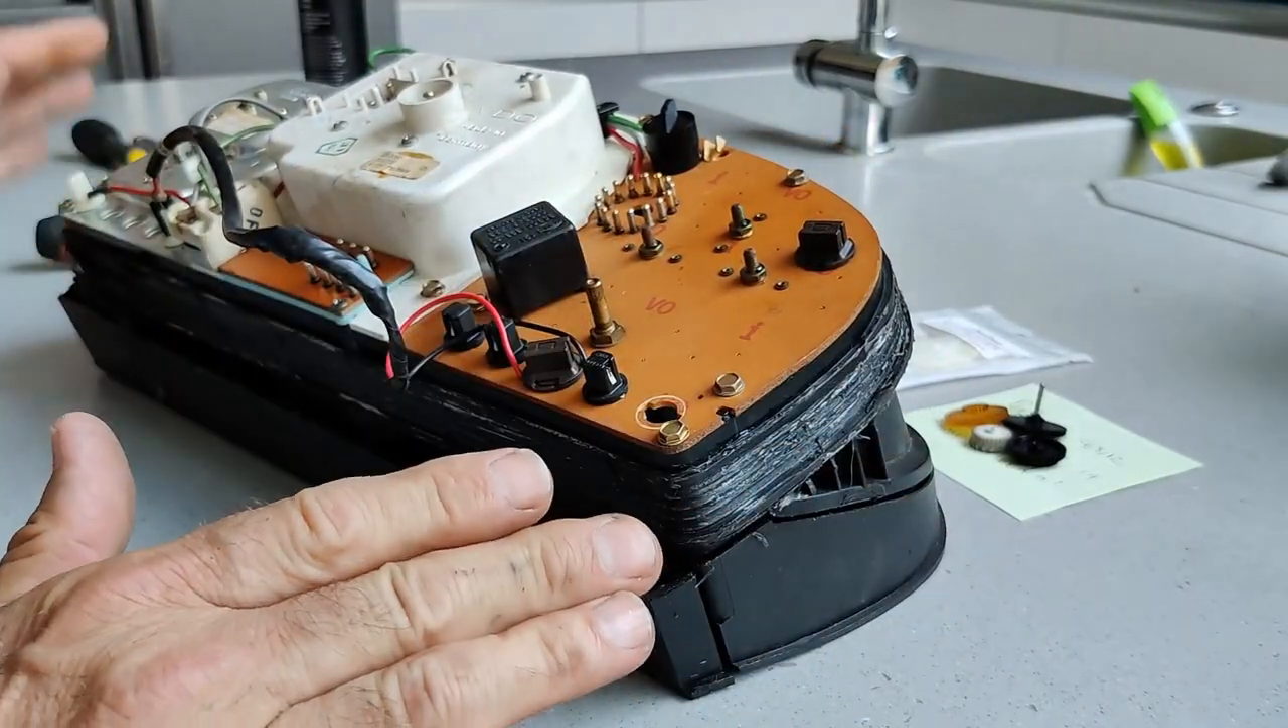Okay so here's the cluster out.